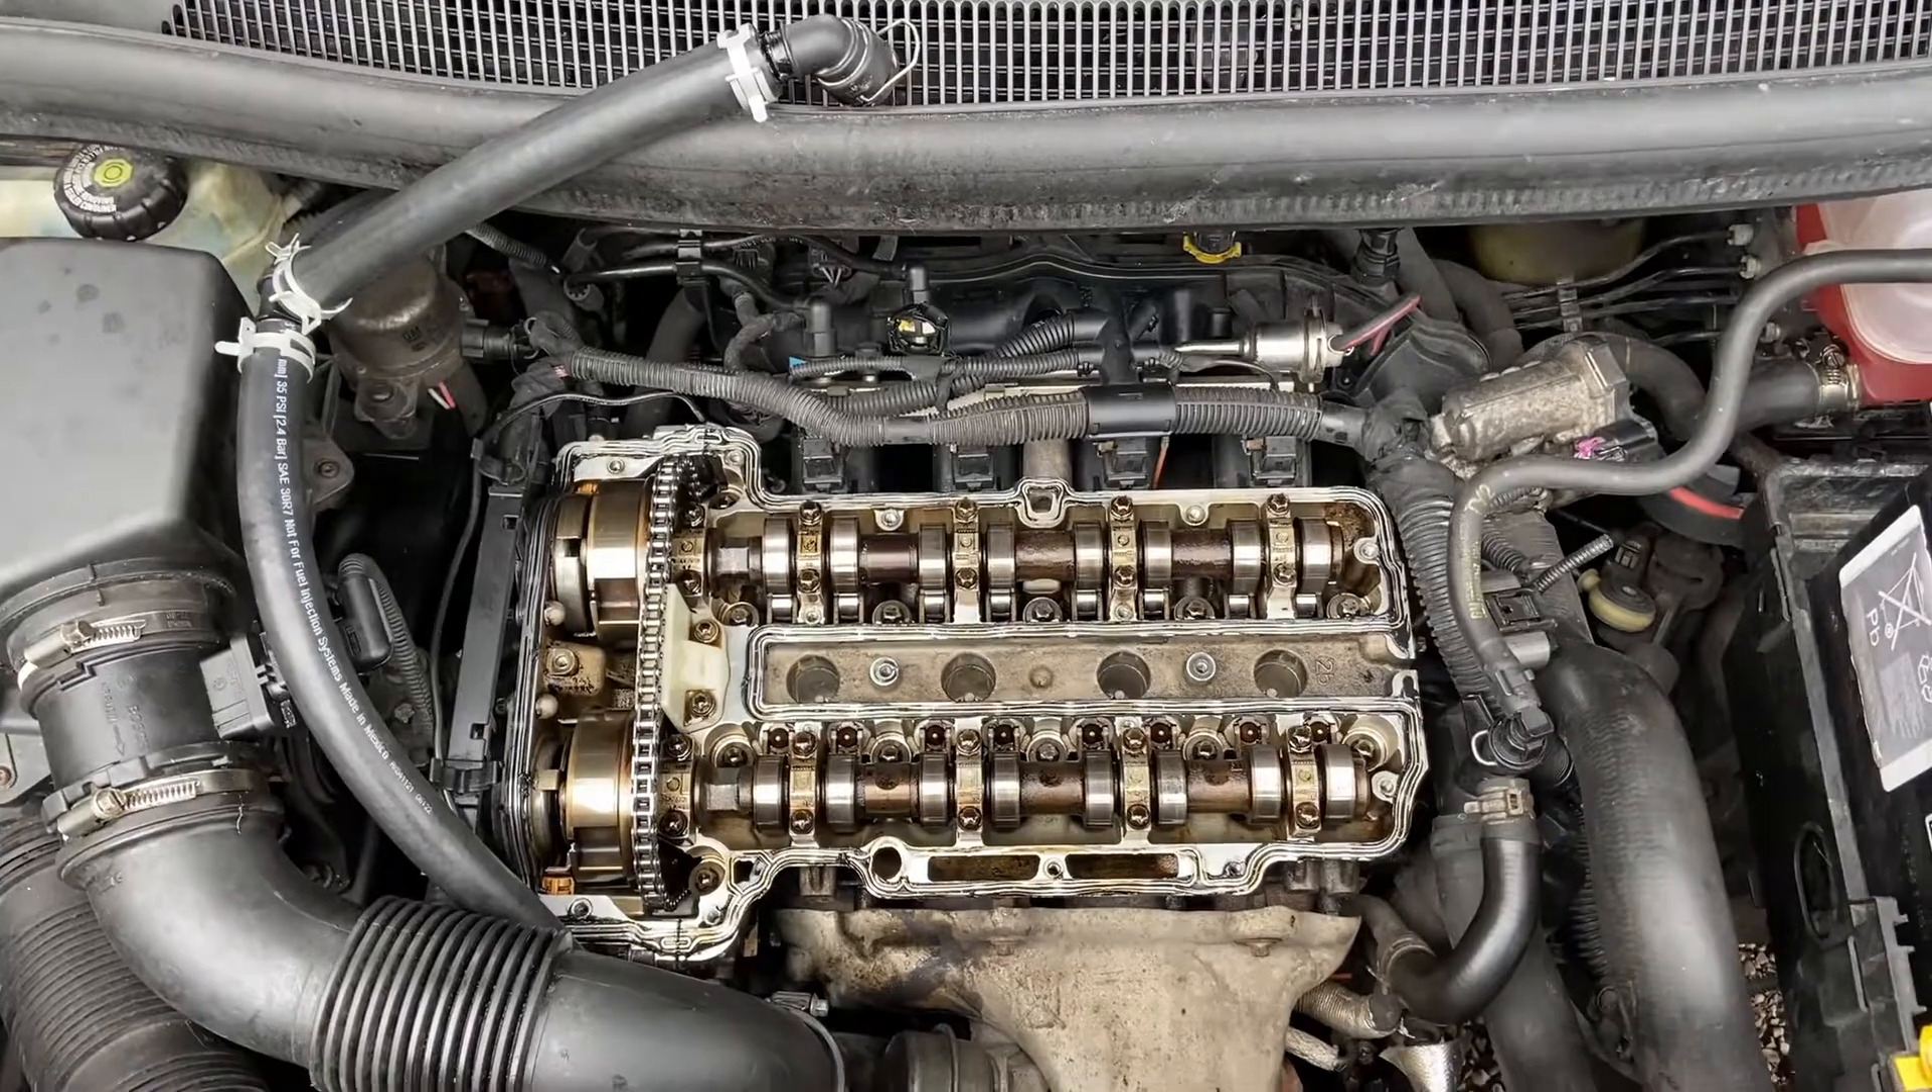Okay, so I've removed the valve cover and that was actually pretty easy.